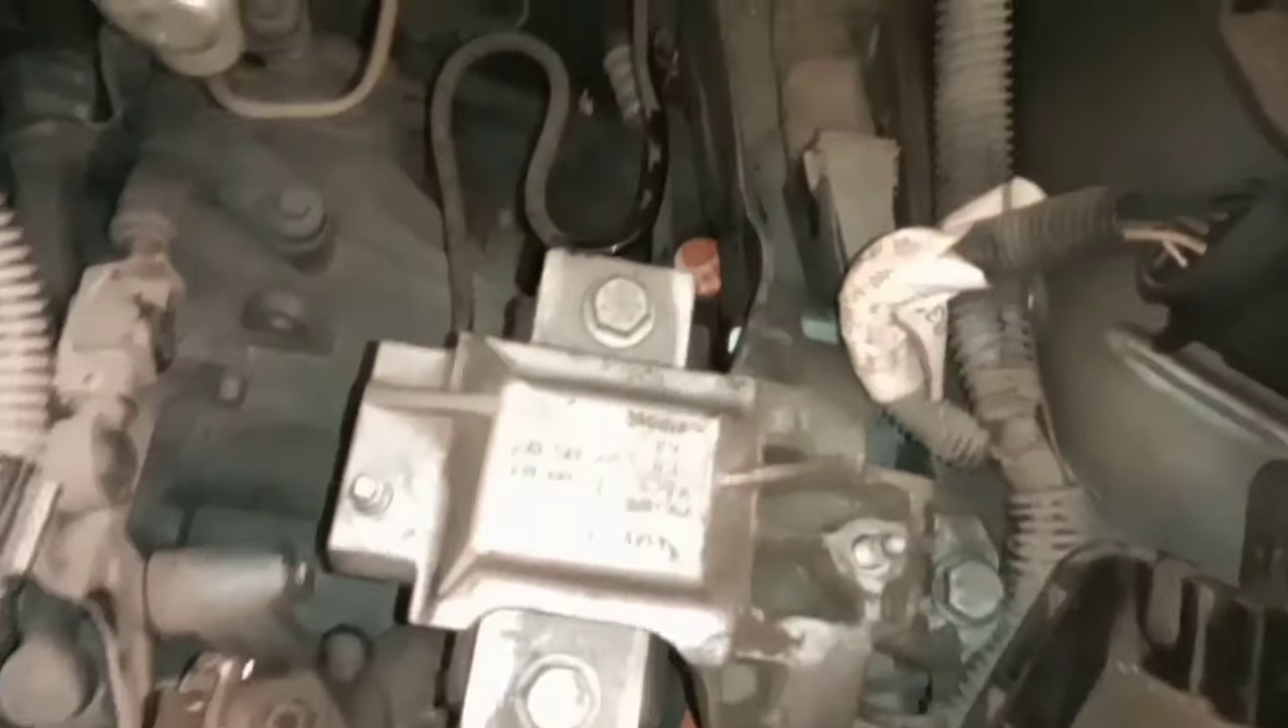Ya puse el nuevo soporte en su lugar ya coloqué los tornillos de sujeción.